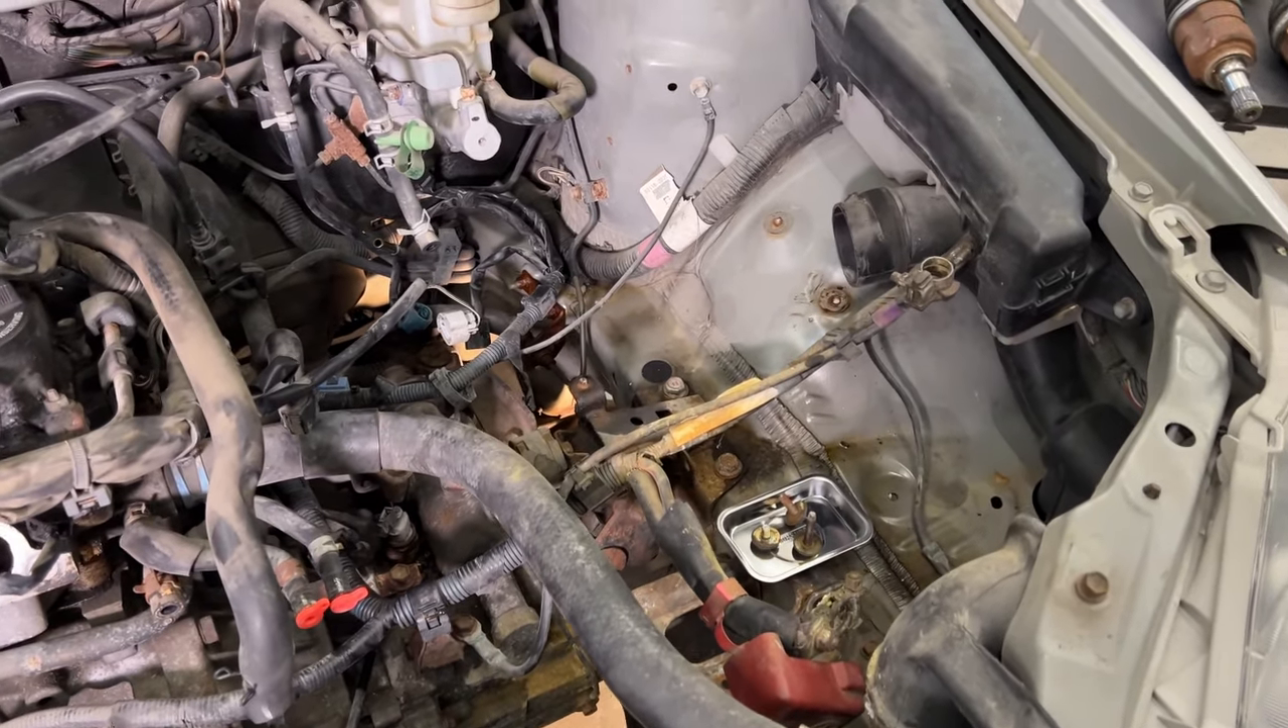I already took out the battery, the battery tray and the airbox just to get a better view and also to have easier access to the transmission mount here.